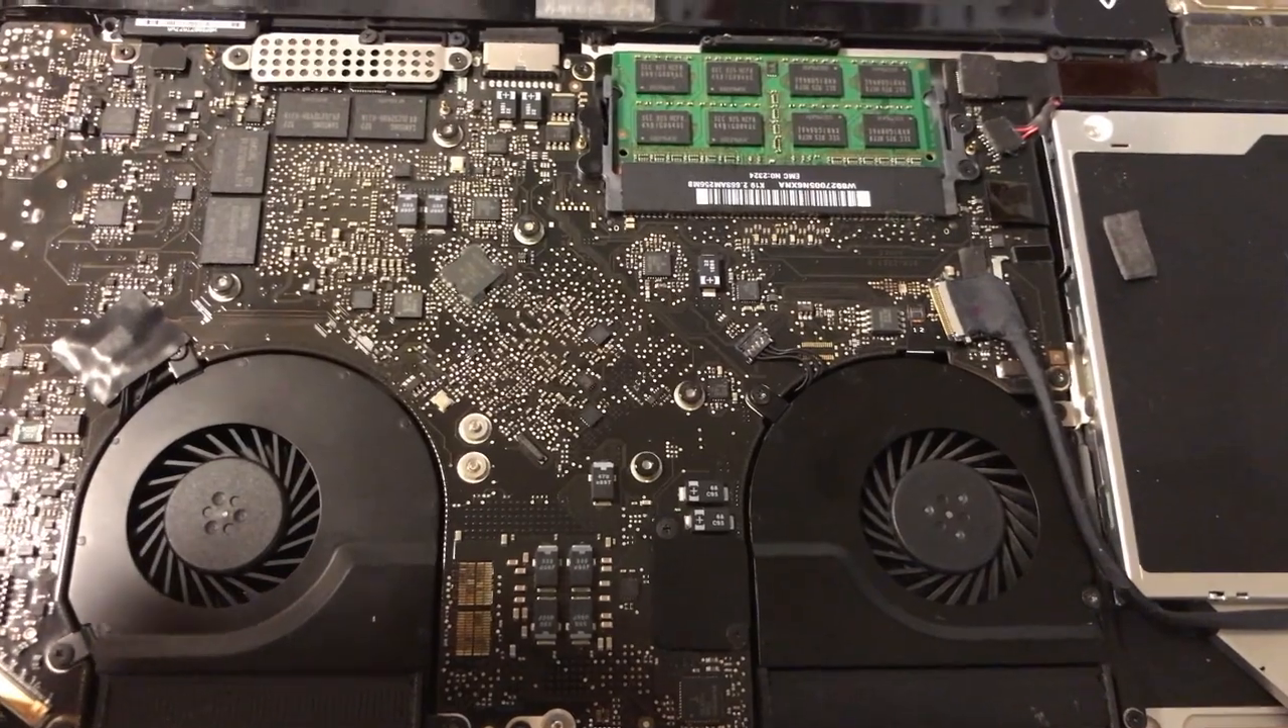But anyway, so yeah, so we got the motherboard all back in.